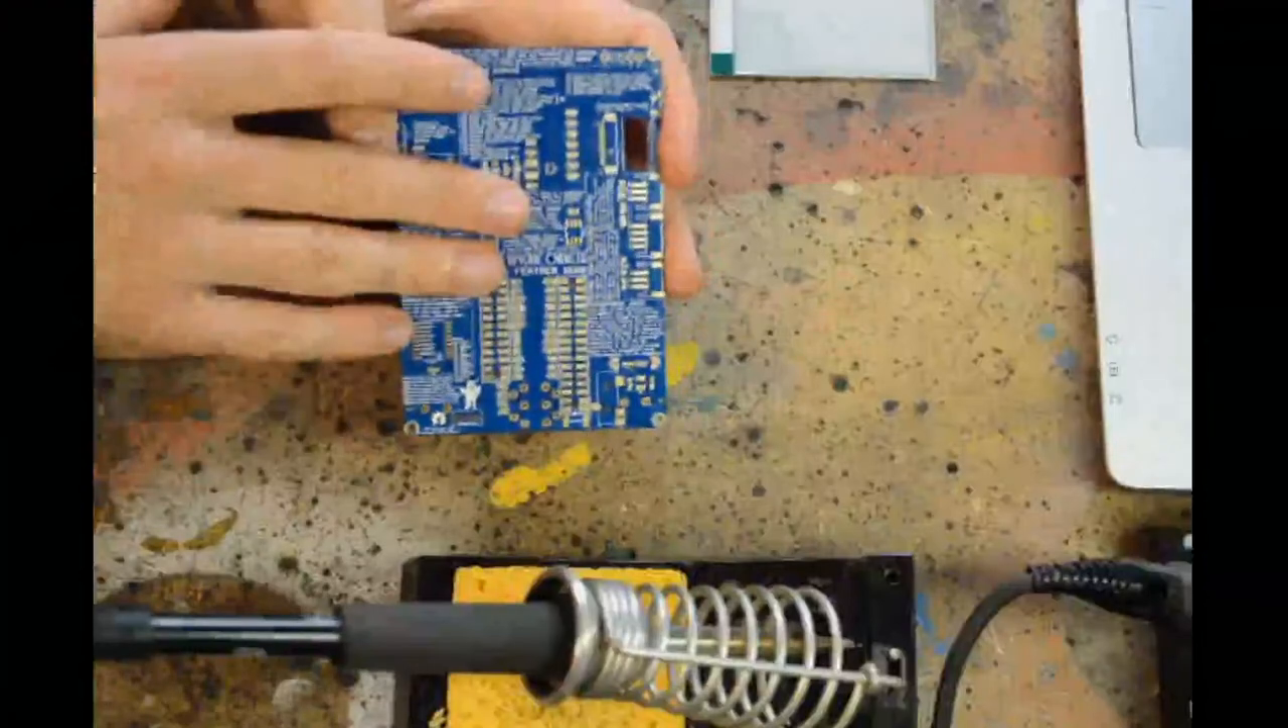So this circuit is already interconnected. It just needs different components added on top of it in order for the thing to work.